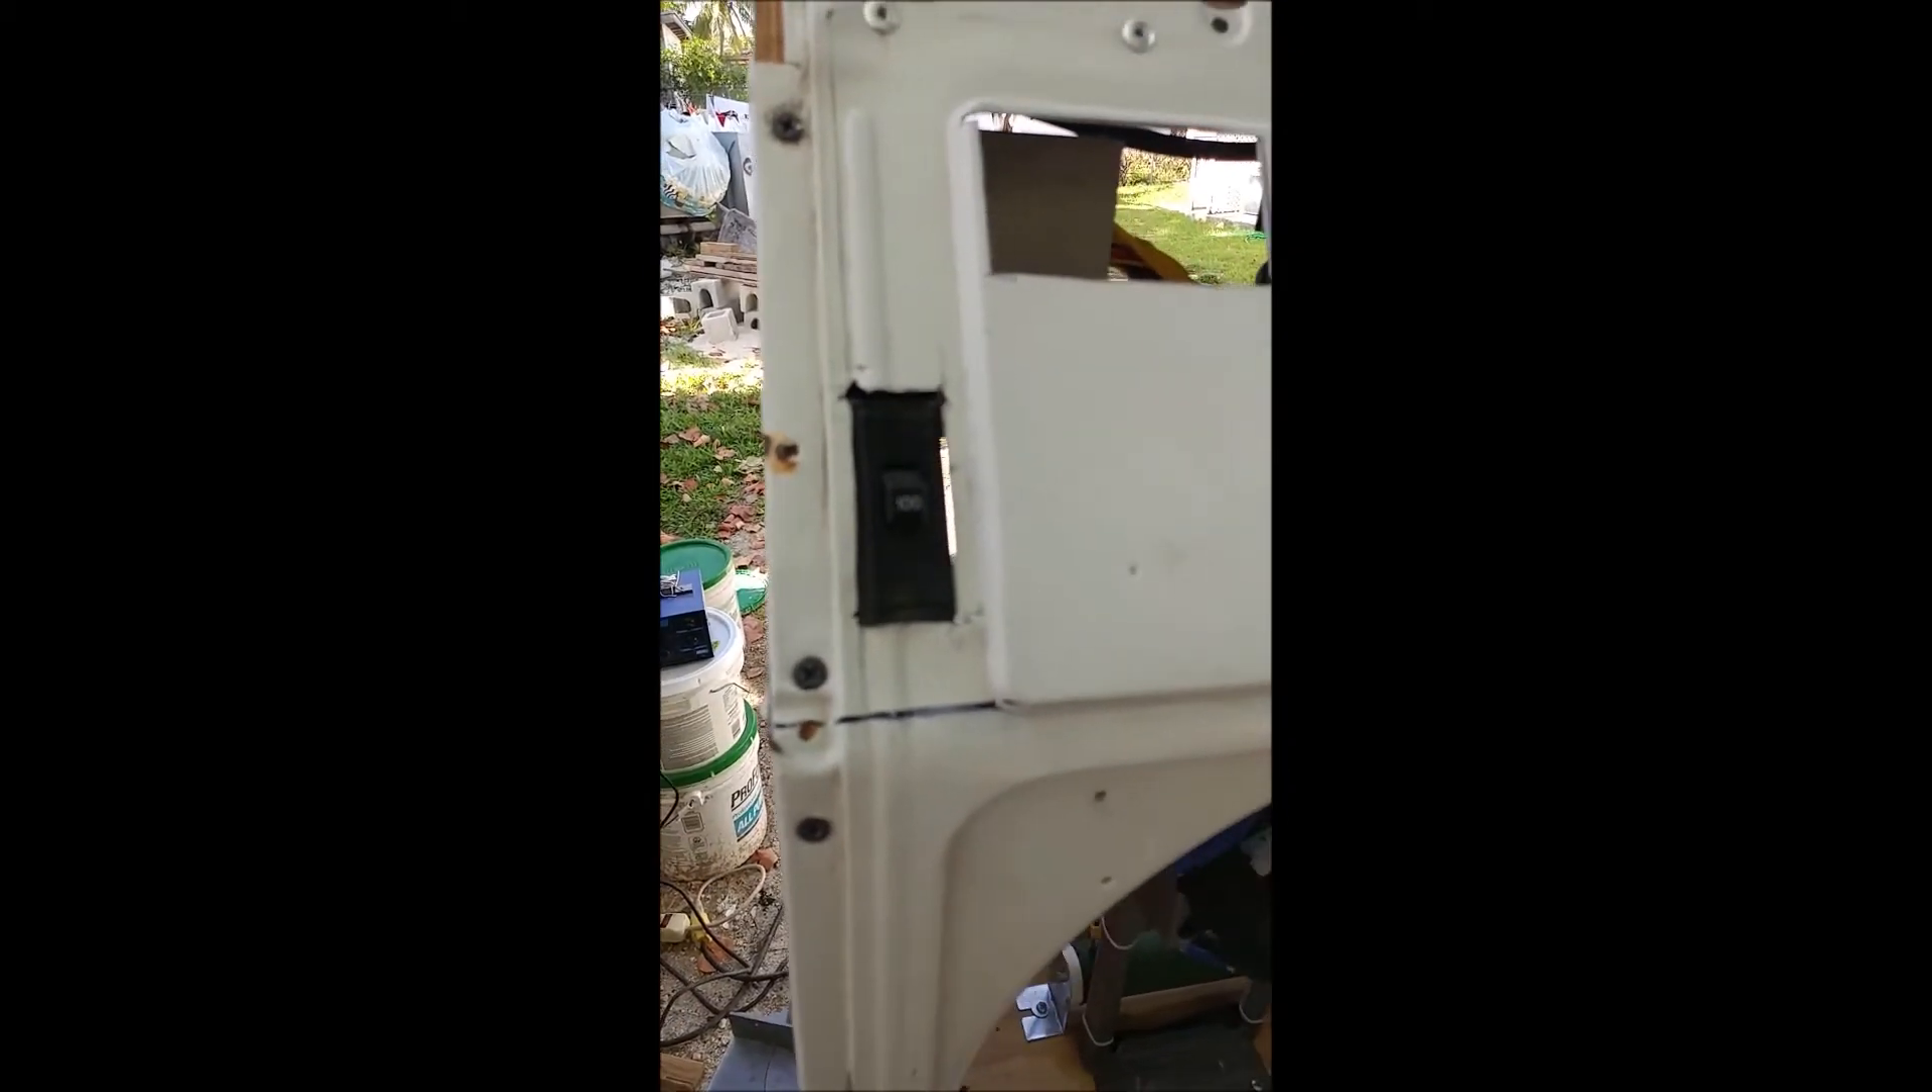Oh, I managed to put in the 100 amp breaker switch too.